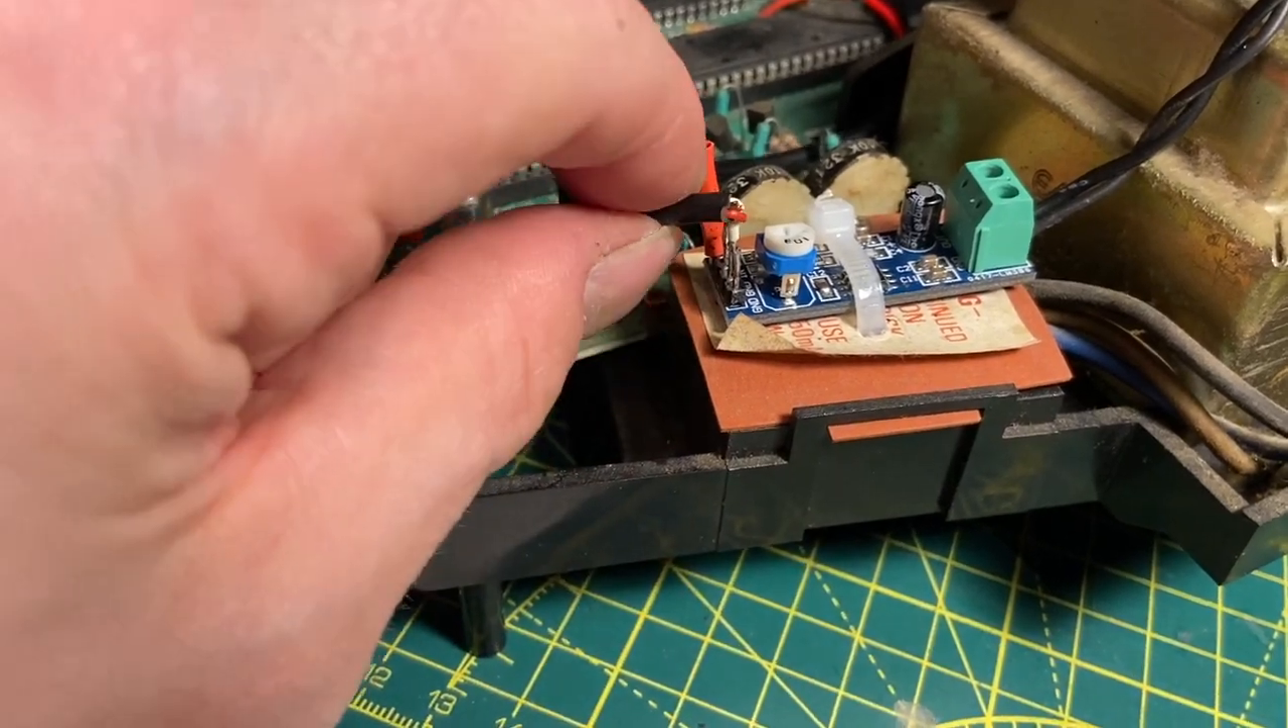And here is the little LM386 amp module attached via a cable tie to the uh little guard there.